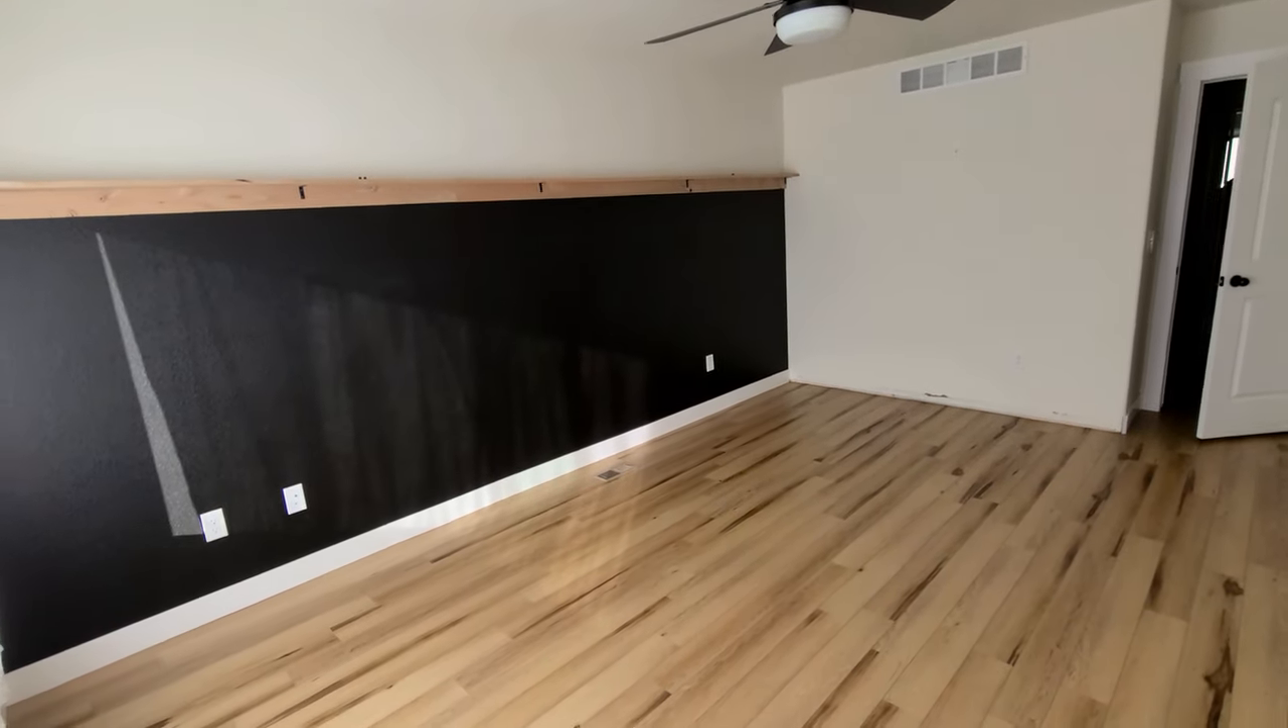The floor is in.